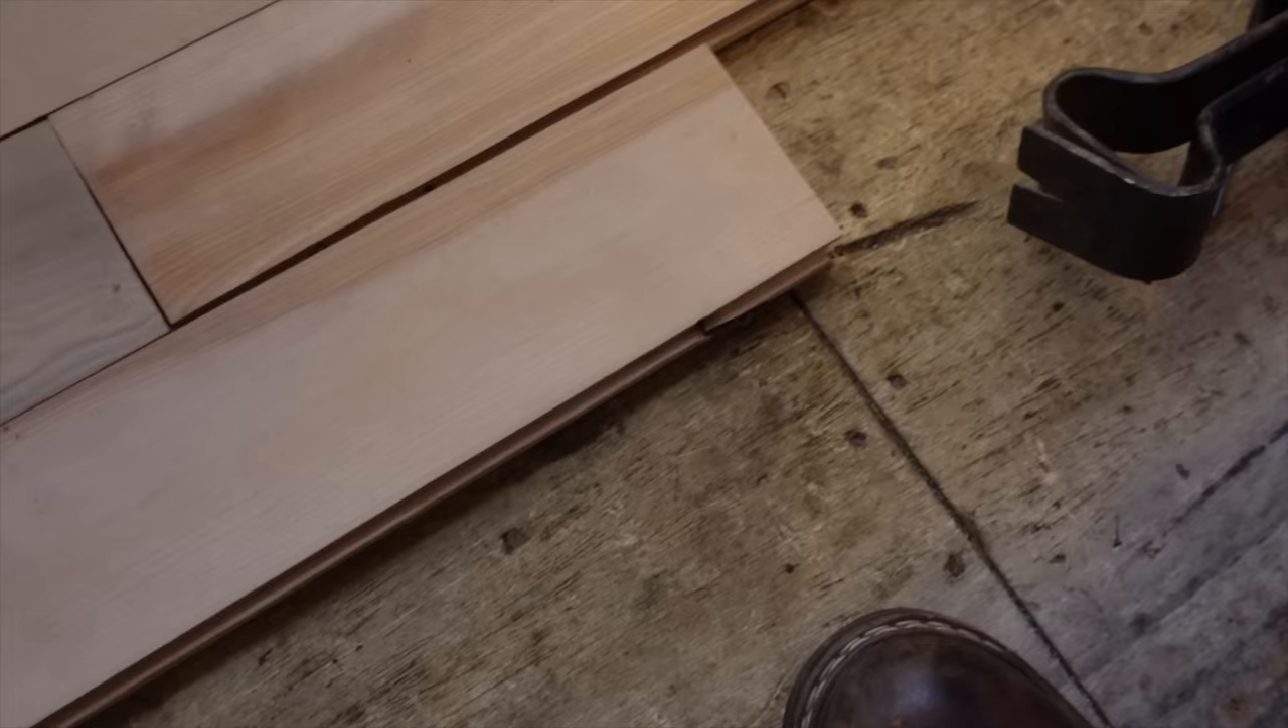But we've come to this little section here you can see a pretty big gap starting here and it needs to be set right up against it really.